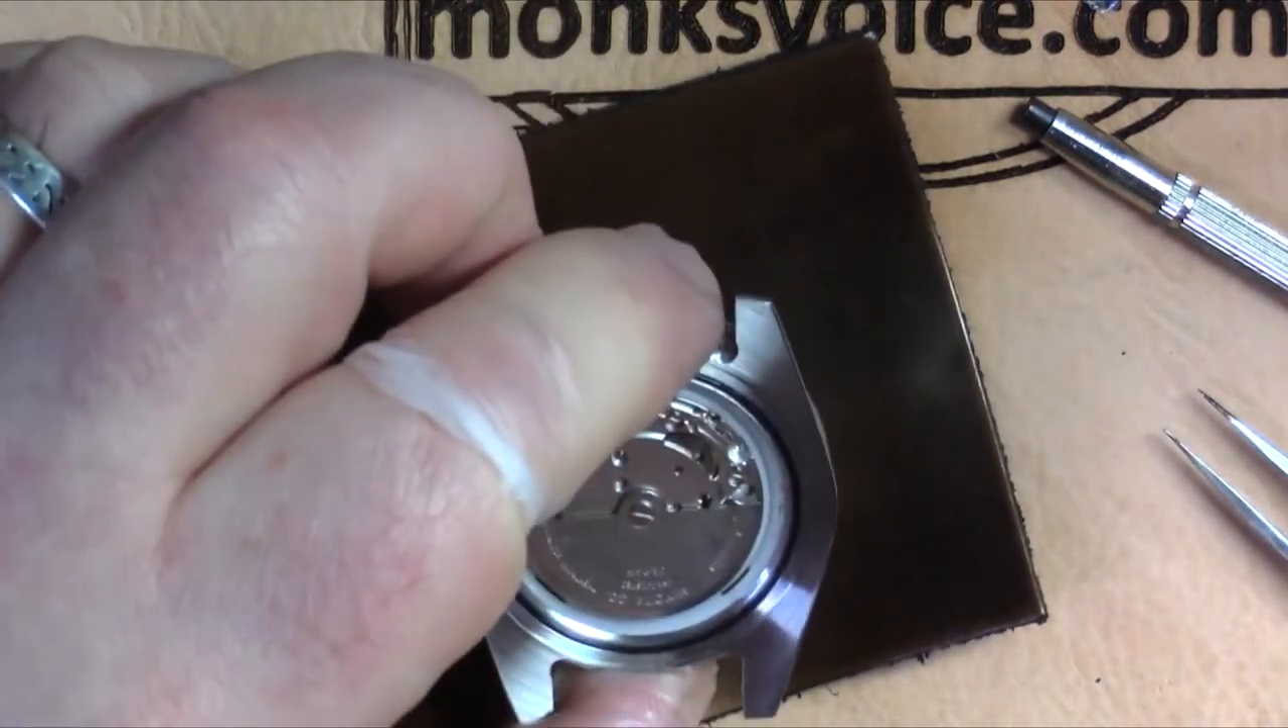Now I've dropped the movement into the case.